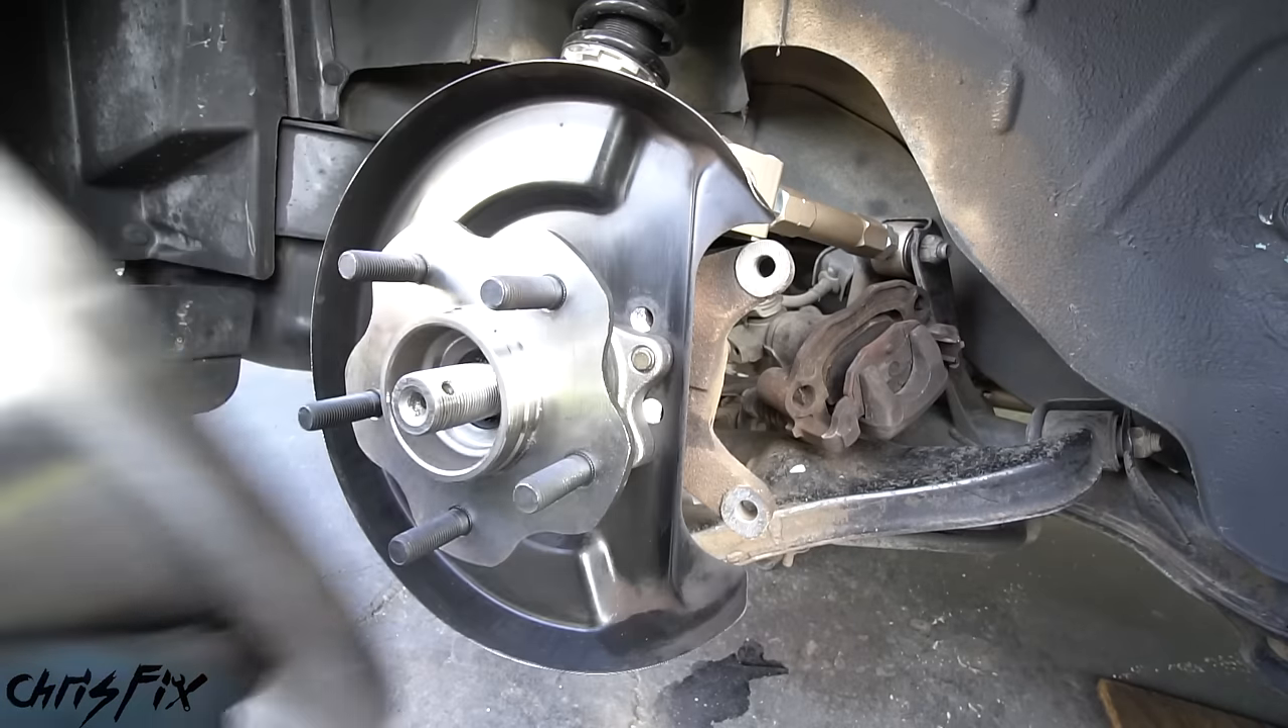With the four hub bolts torqued down this hub assembly Is in but we're not going to tighten down that axle nut just yet.